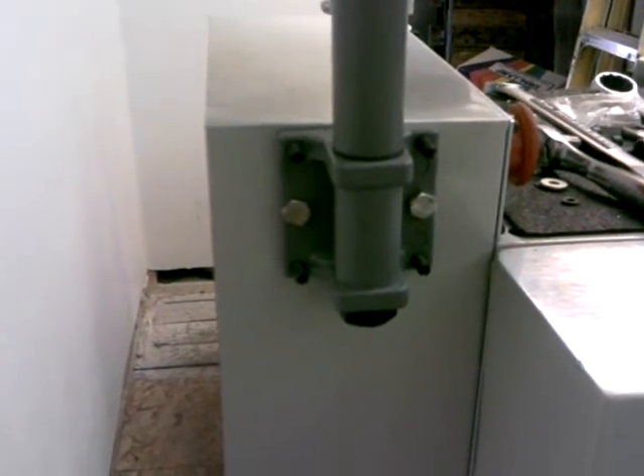Okay, the lighting isn't real good back here, but you can see there where I've got the bracket bolted onto the side of that power box that's on the back of the headstock there.